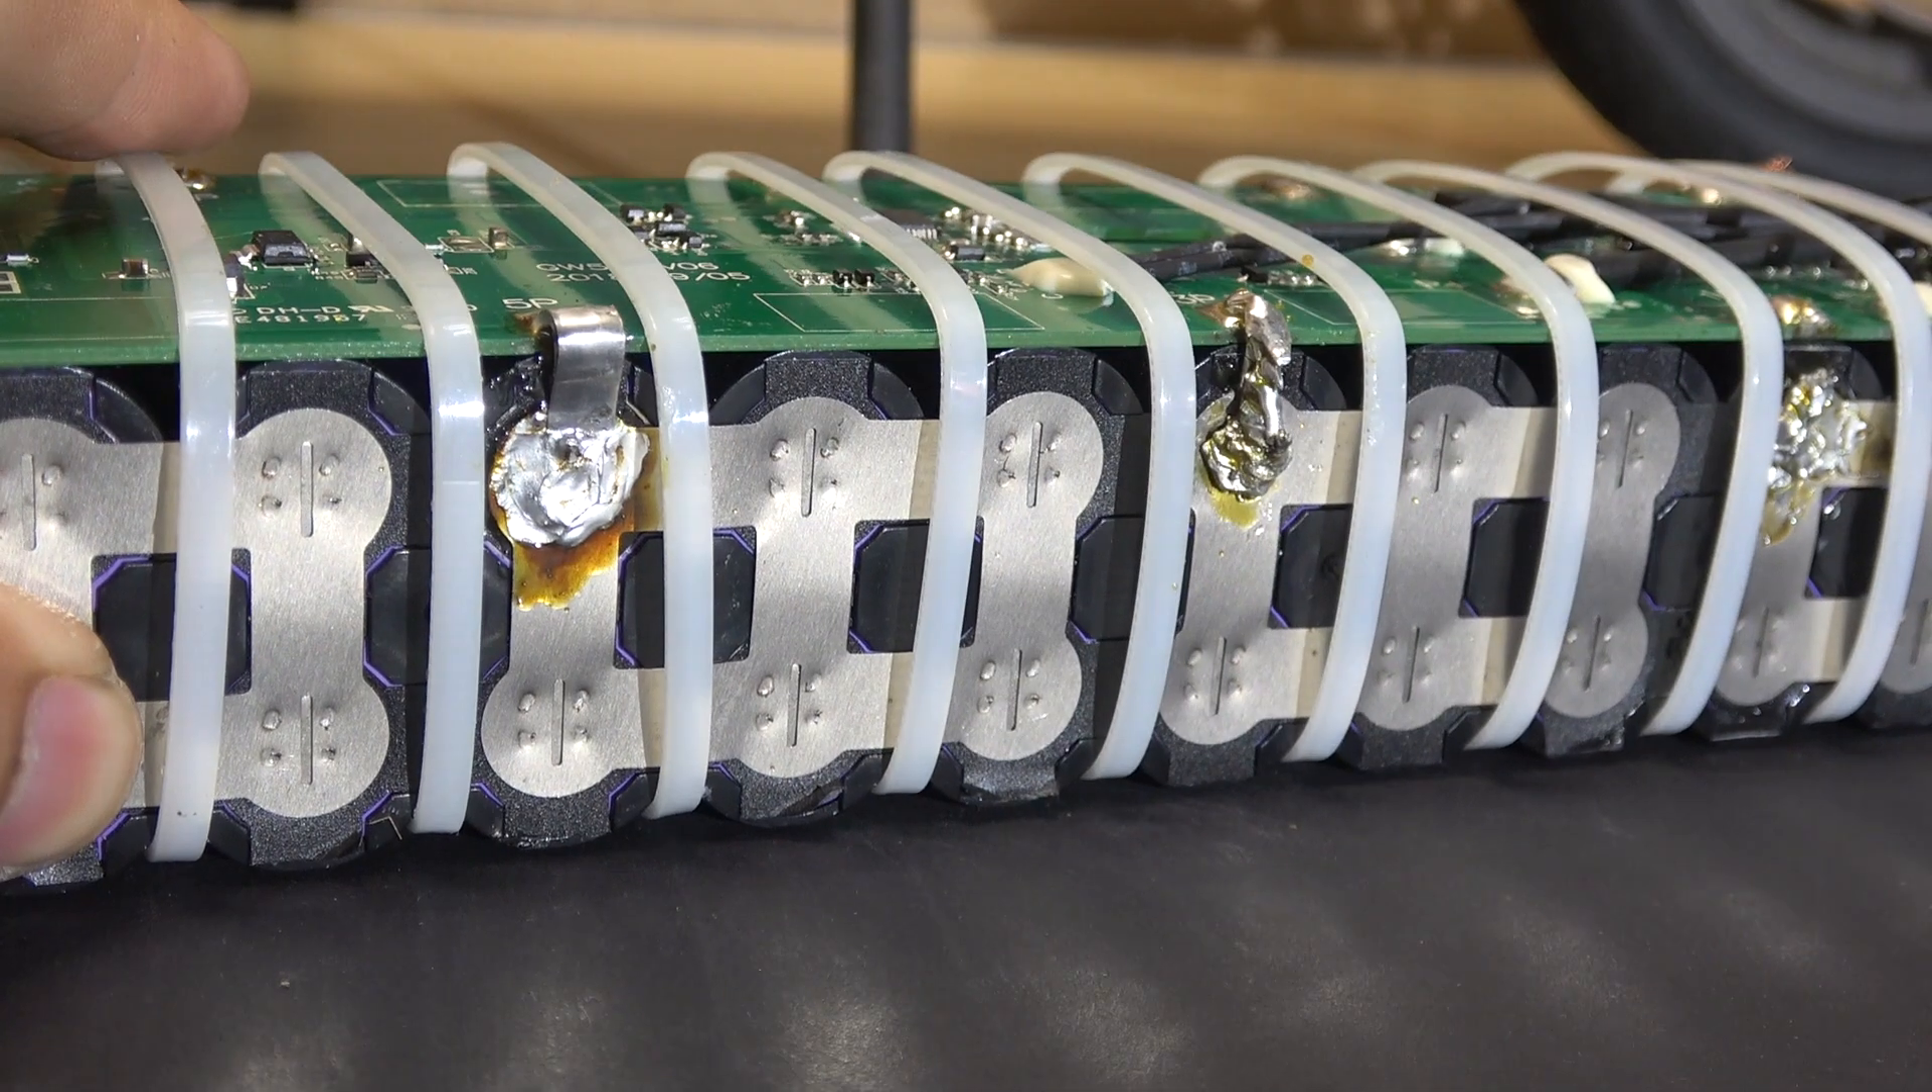So over here I have soldered a nickel strip onto the terminals. And it looks nice and compact.